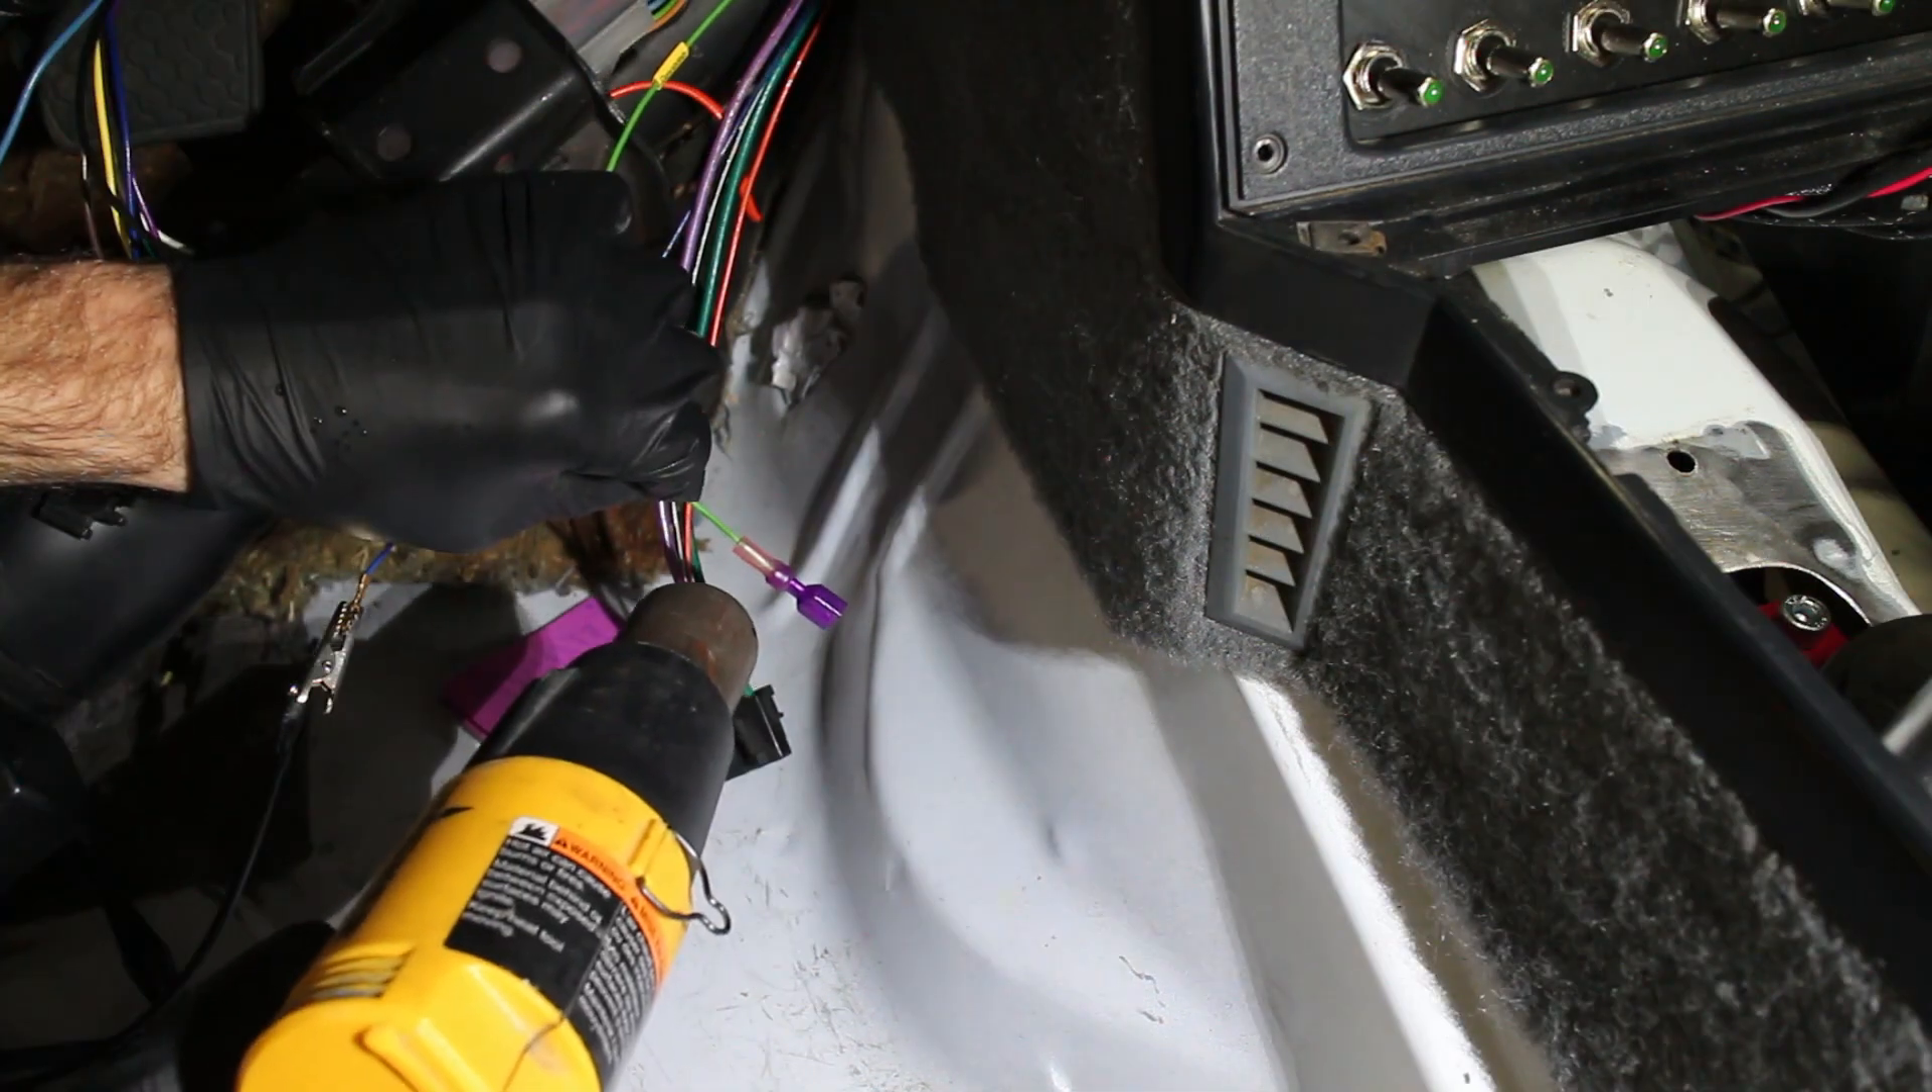I crimped a terminal to the green wire.